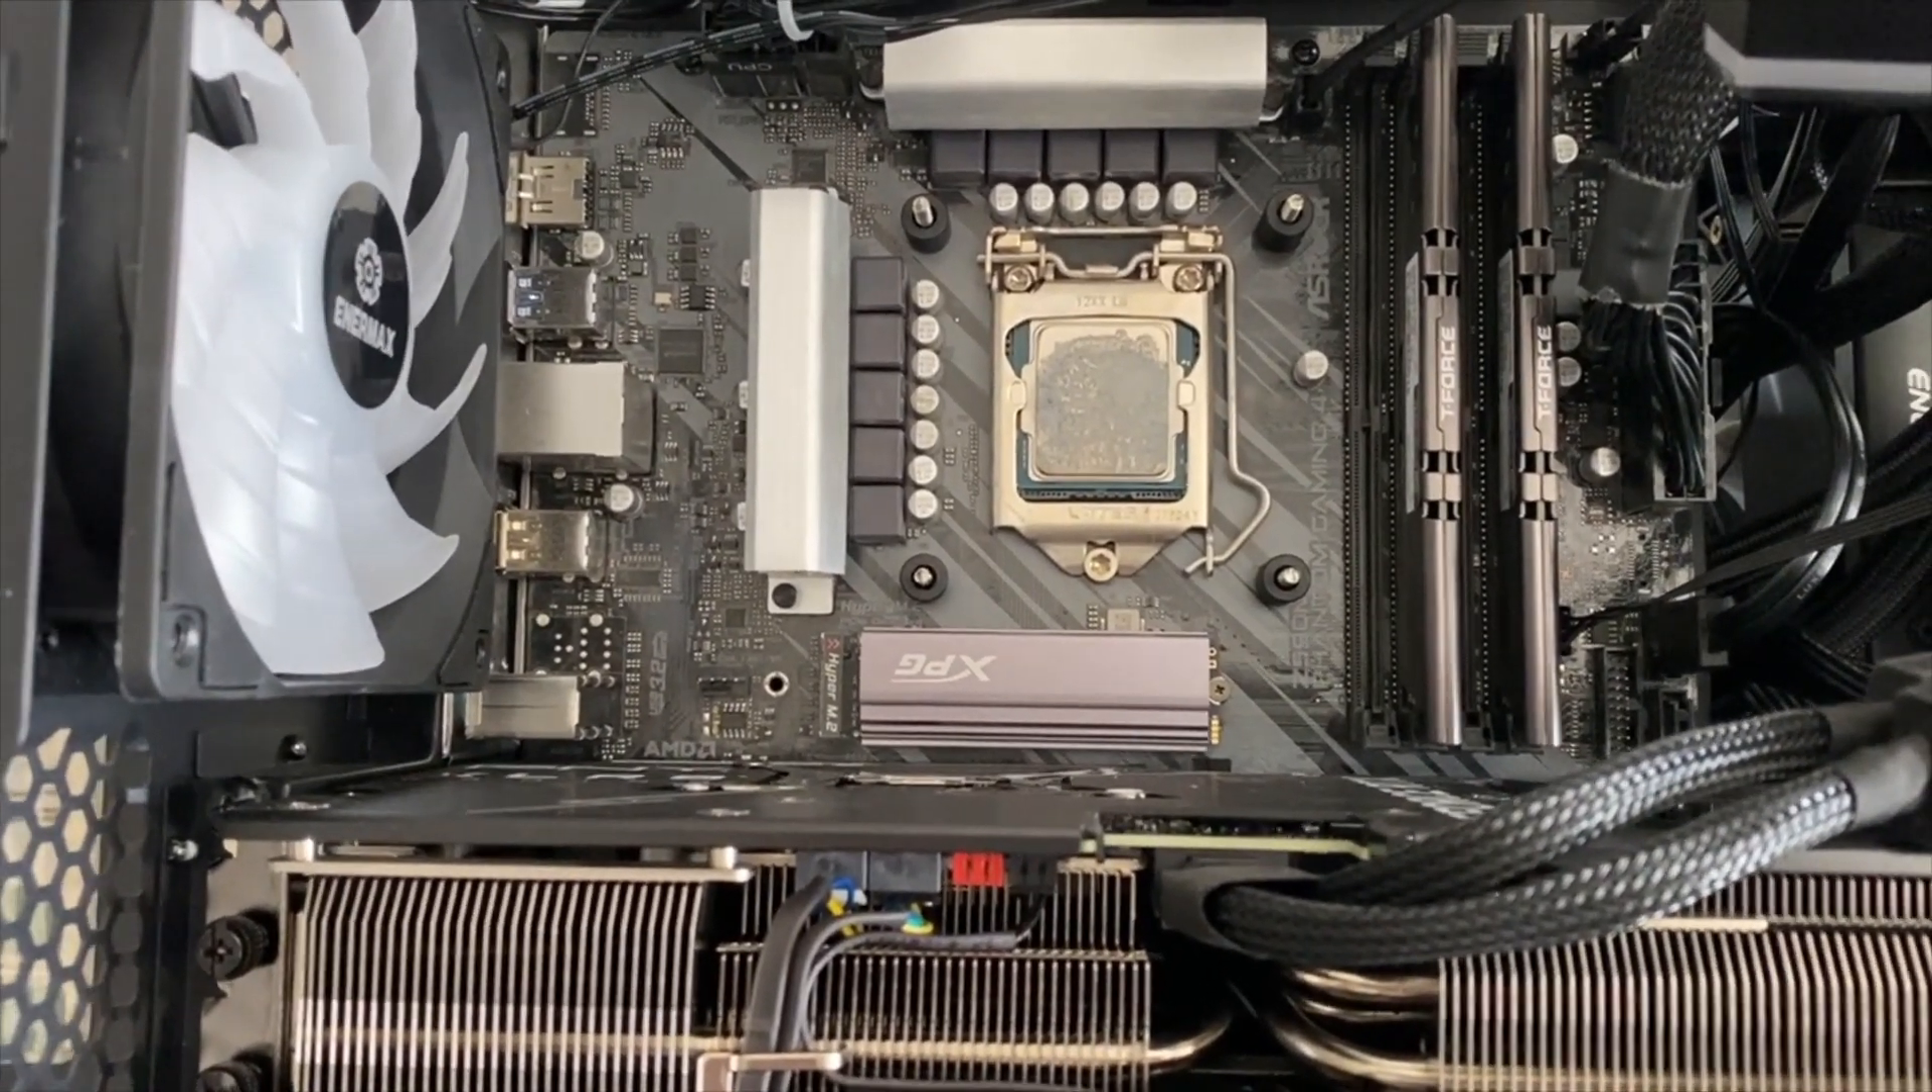I've moved the cooling block as you can see off to the side. This is what's underneath of it. That's the chip and the fixture that holds it in.